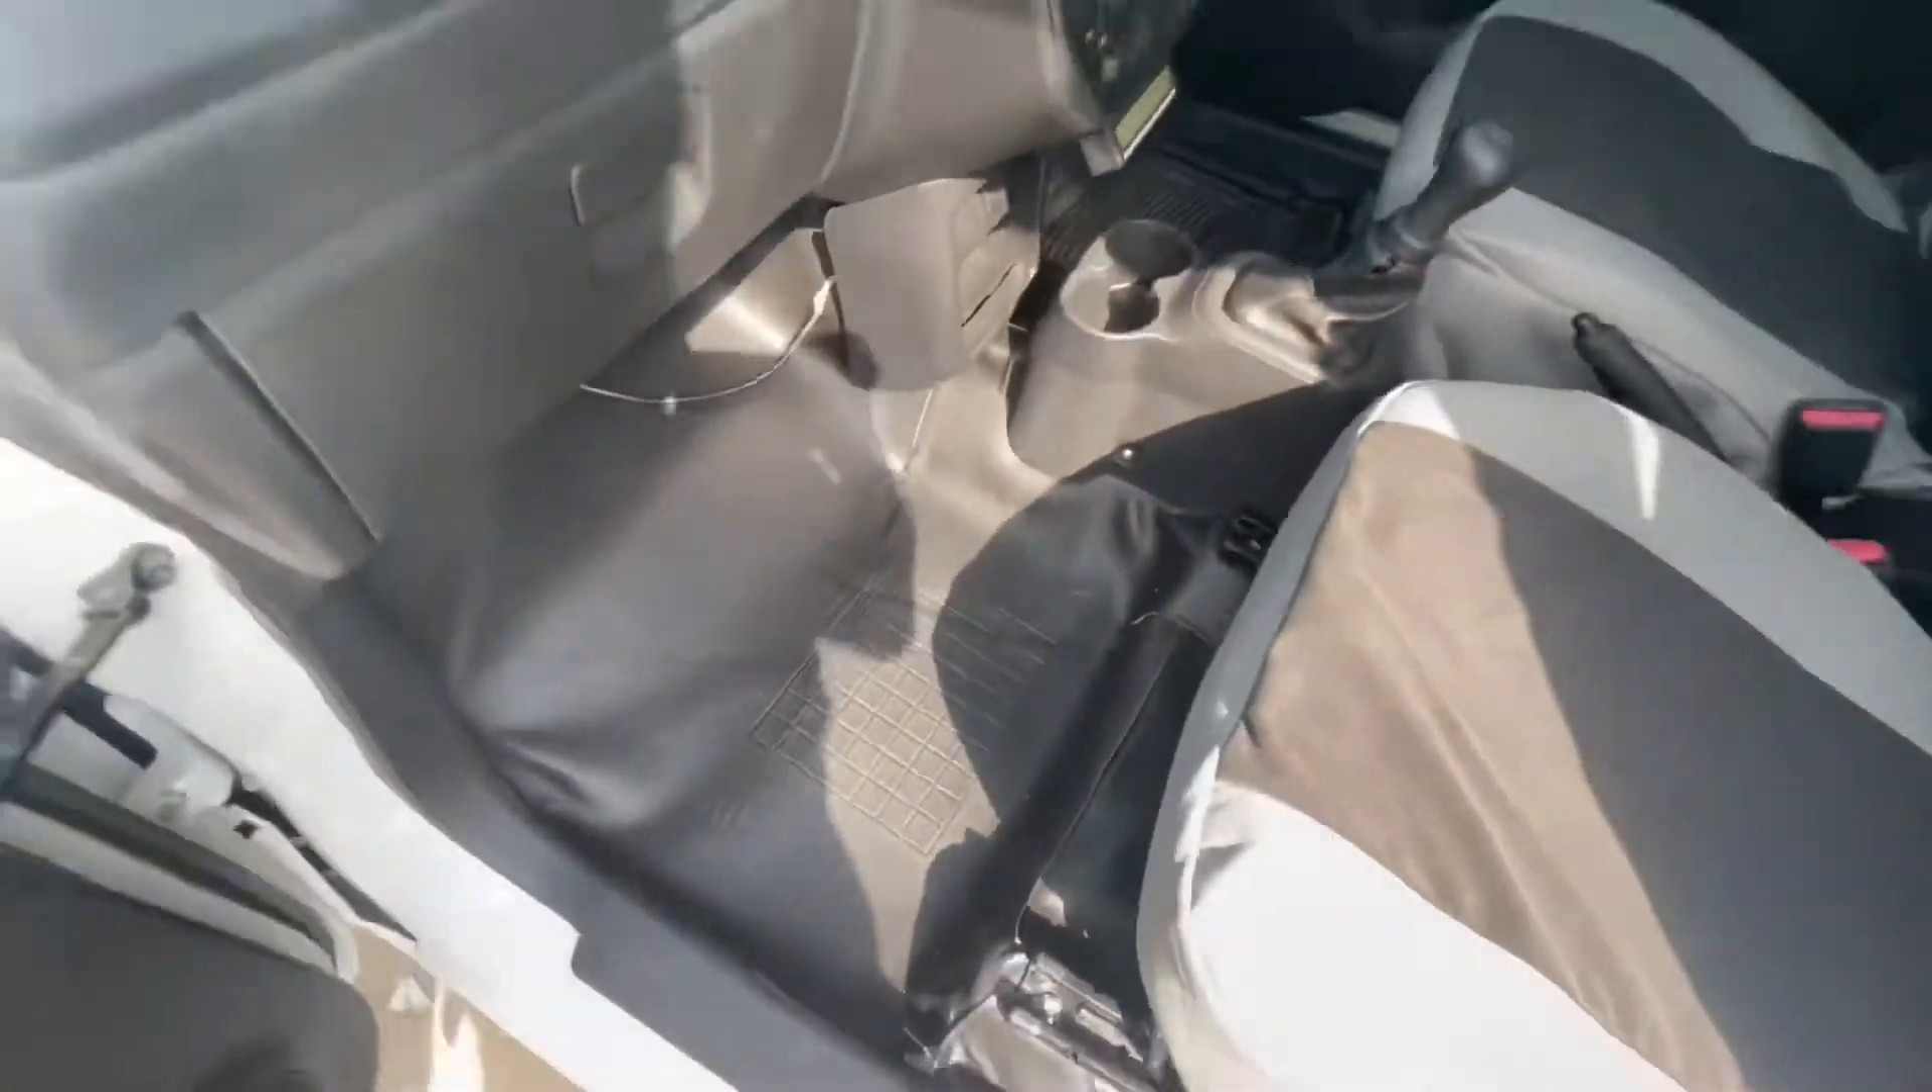यह फ्लोर मैटिंग लग गई है गाड़ी में हमारी।